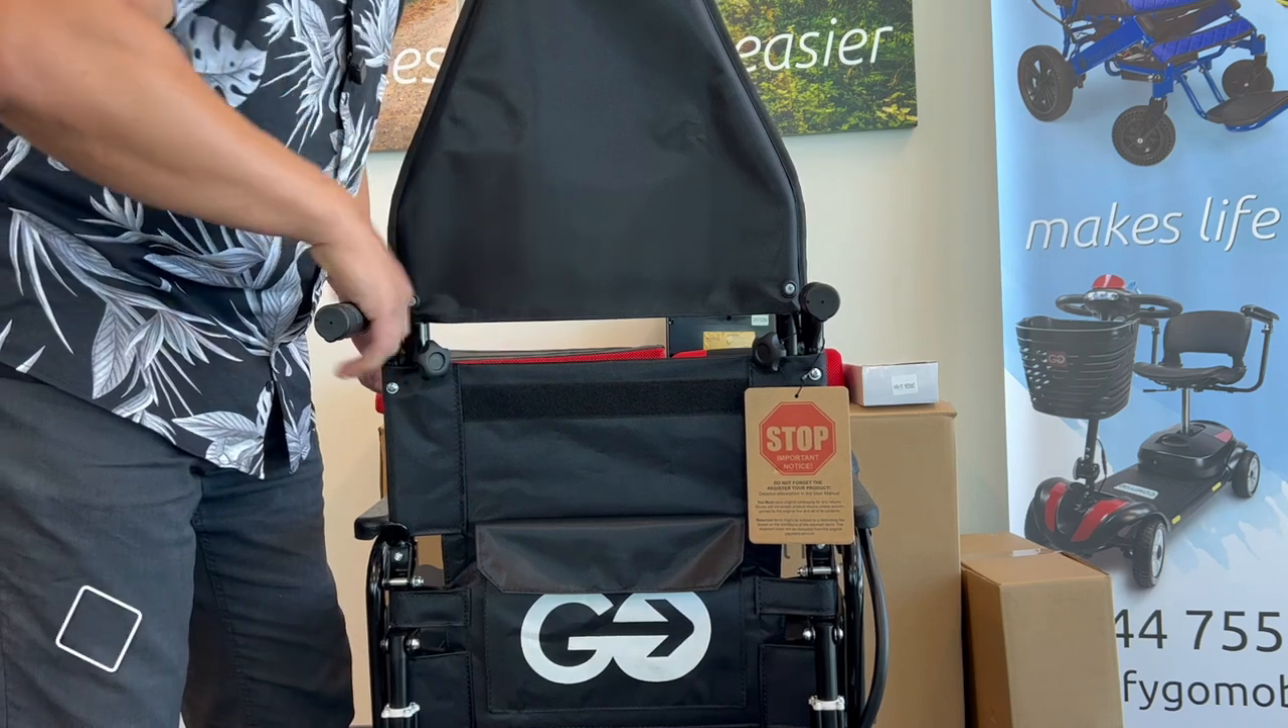So now our headrest is installed.